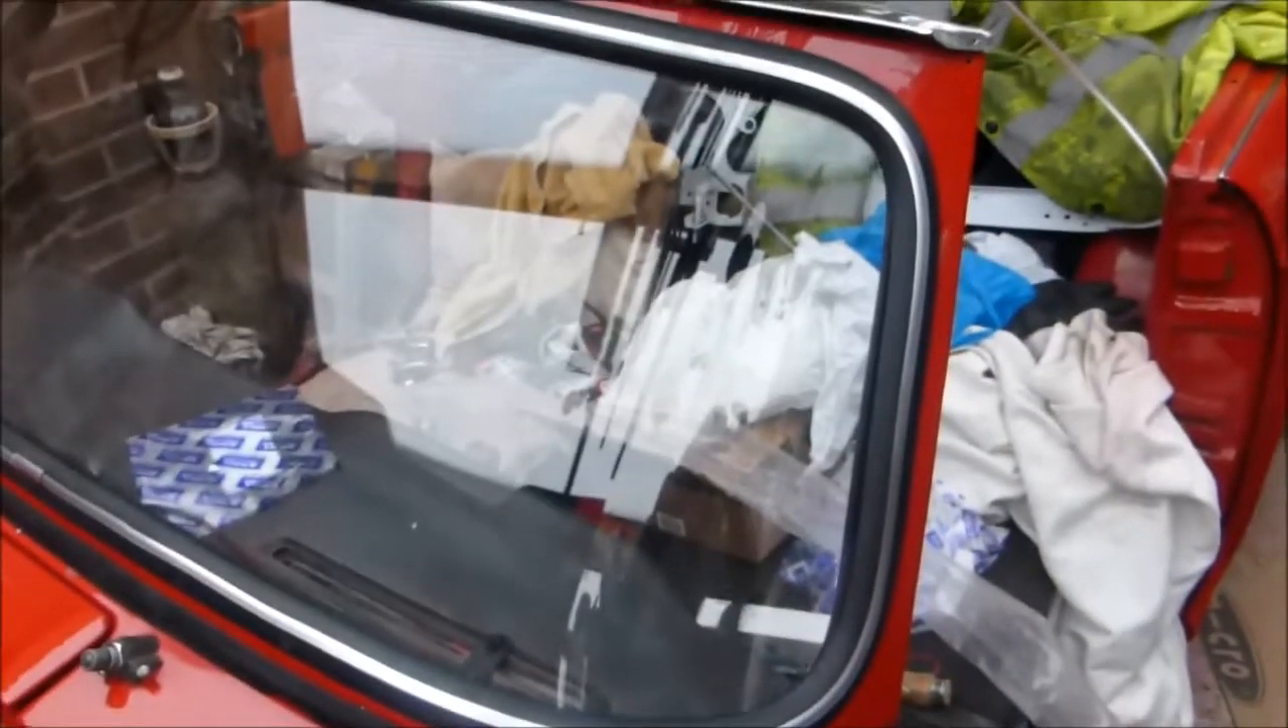There's the windscreen in, as per the workshop manual.